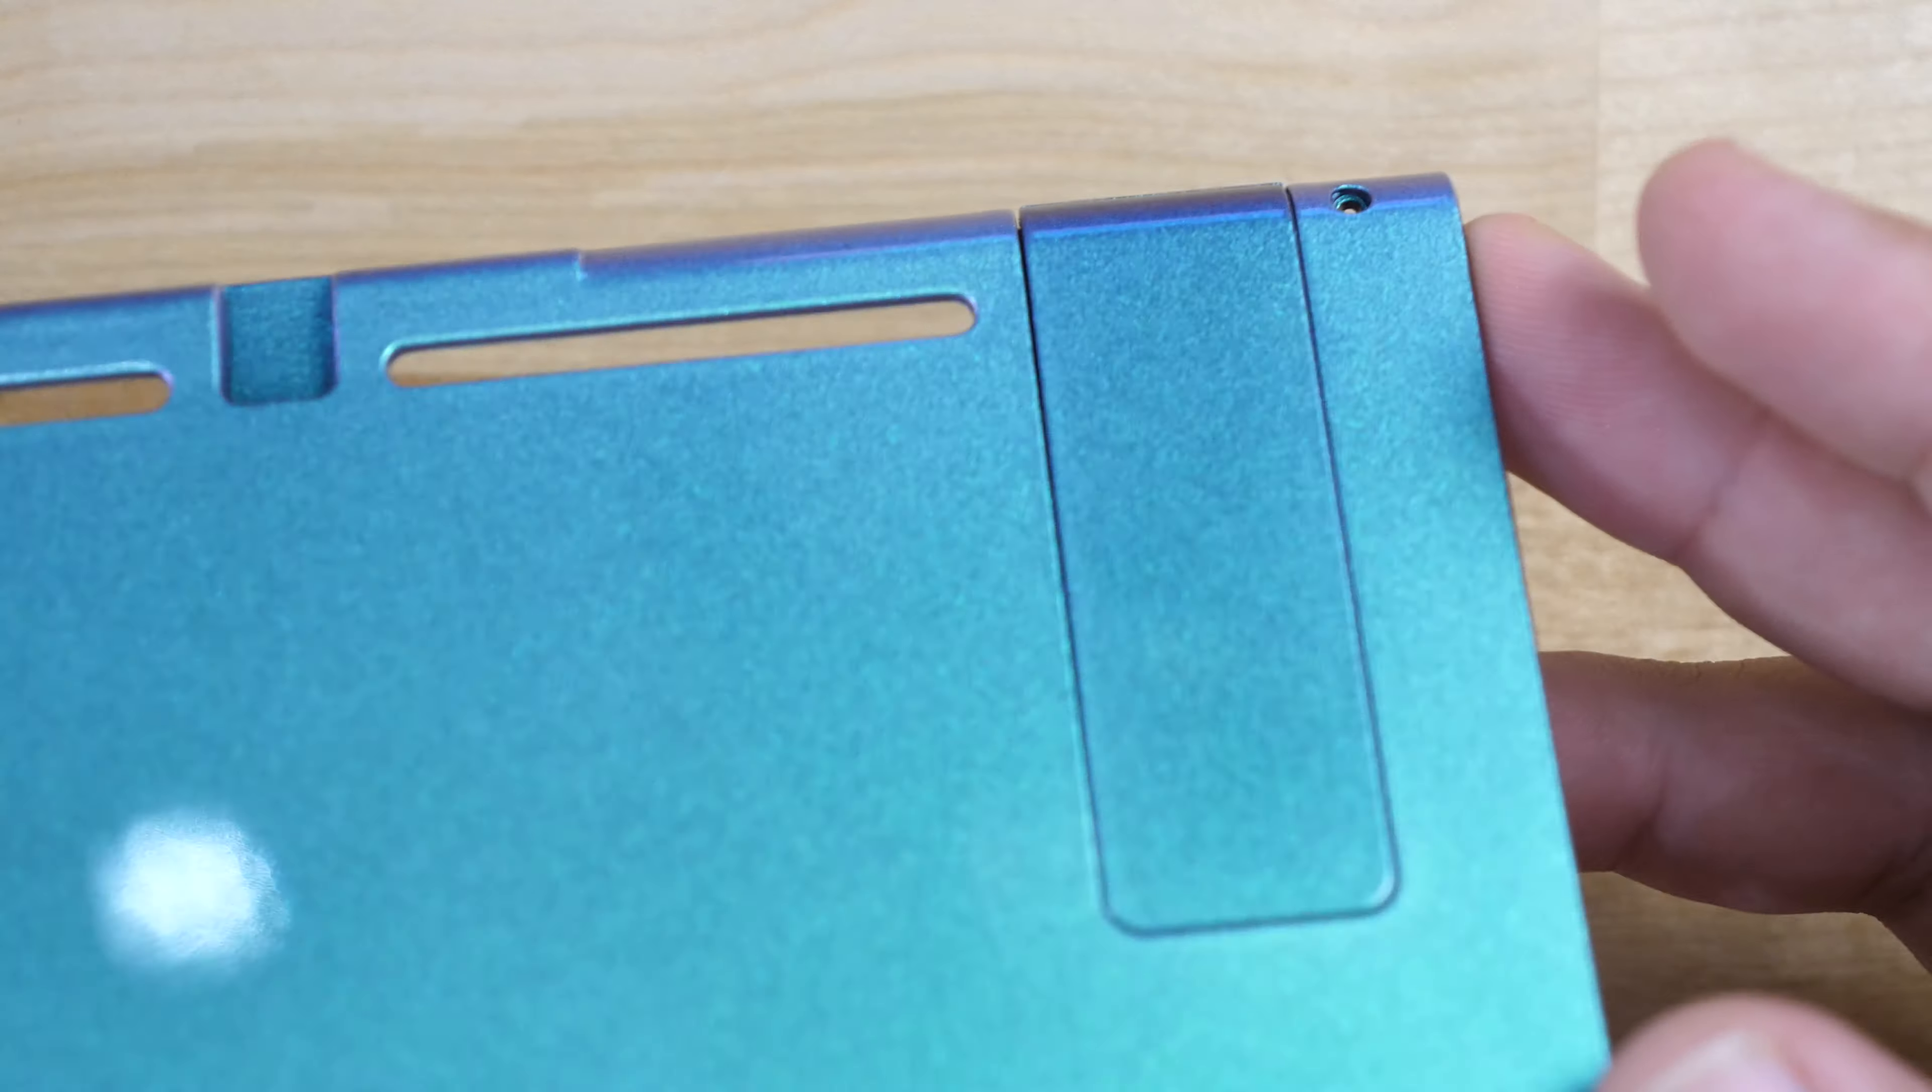And that is how the backplate should look once it's got the kickstand installed.